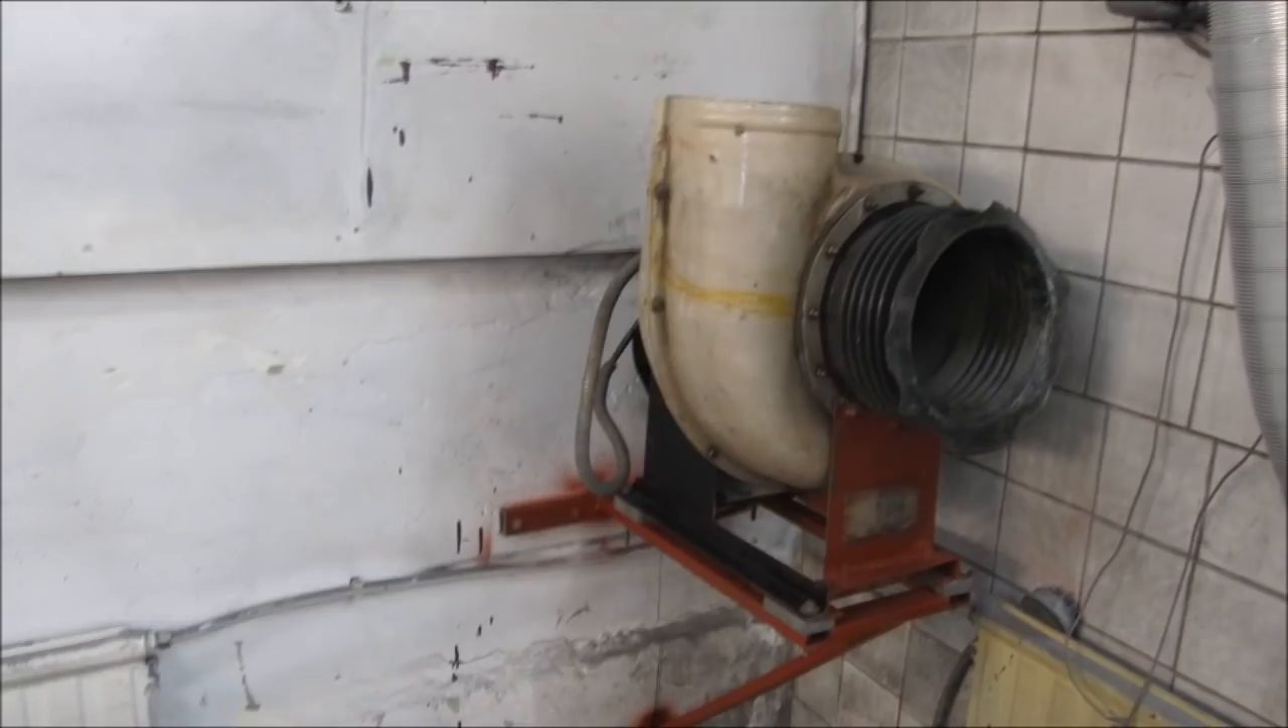Сделал подставку для вентилятора и поставил сам вентилятор.